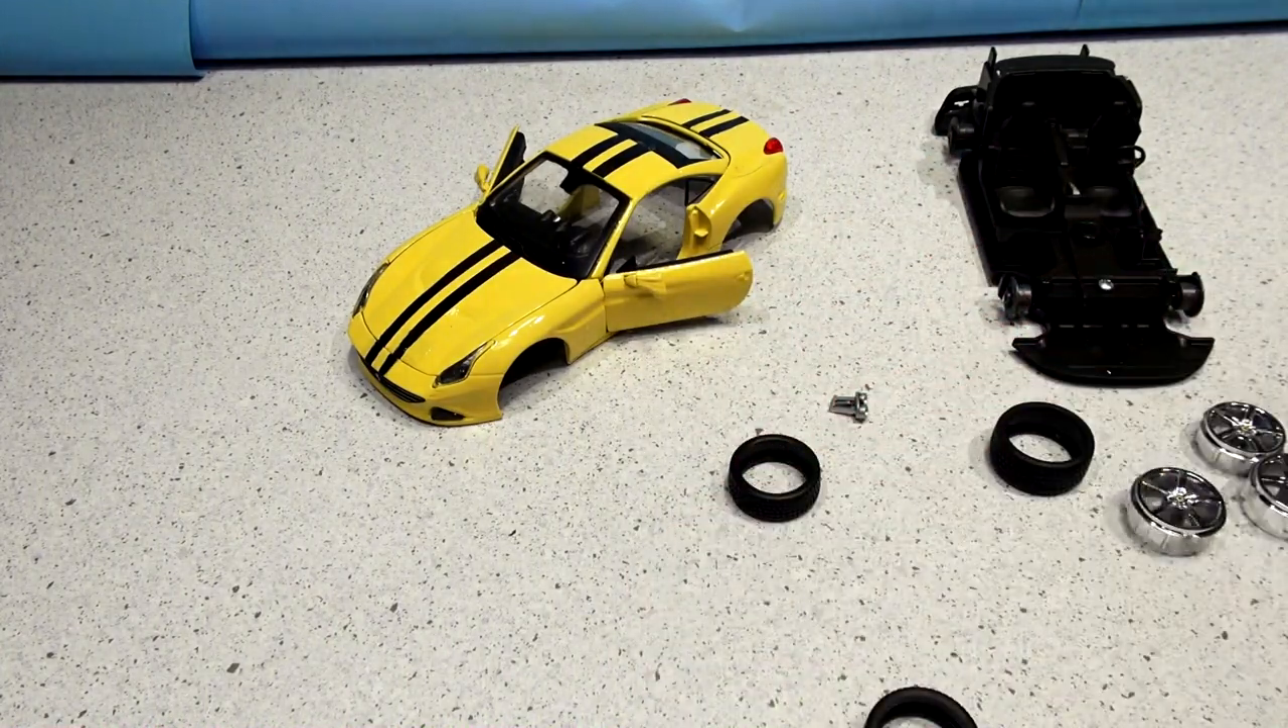Okay there's the four wheels off.